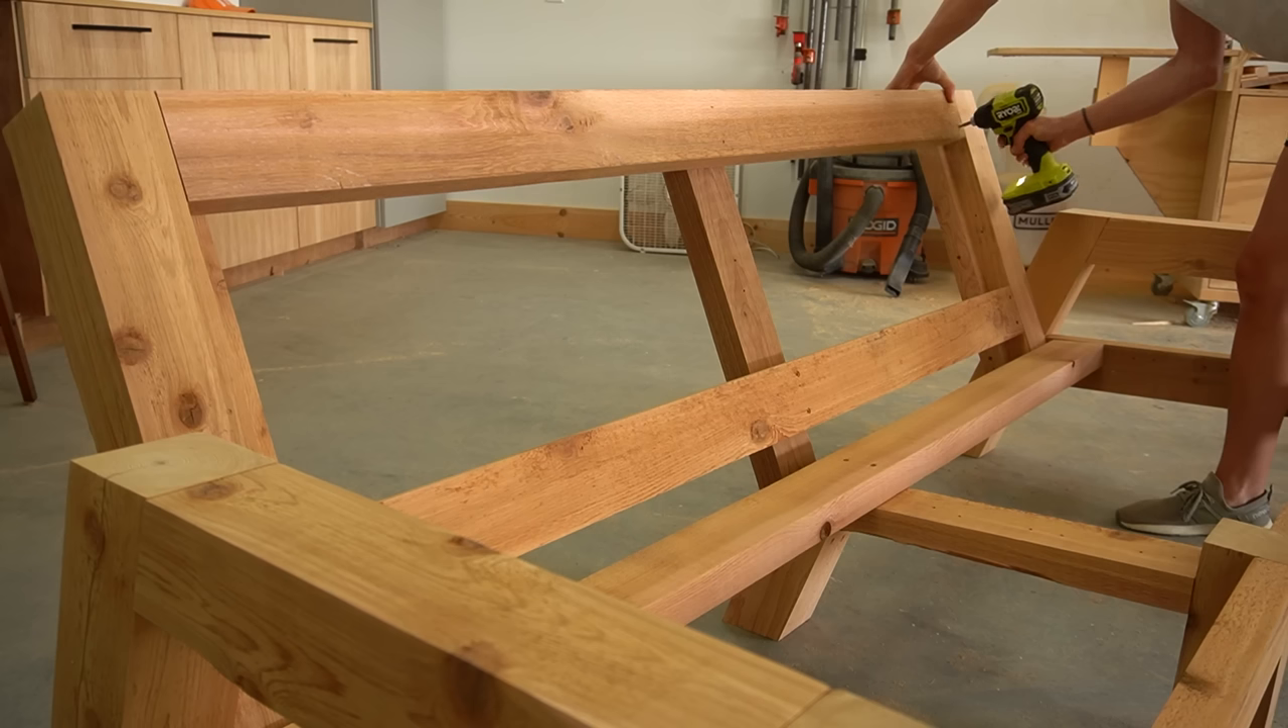Just add the remaining slats and it's done. I added the back slats first.